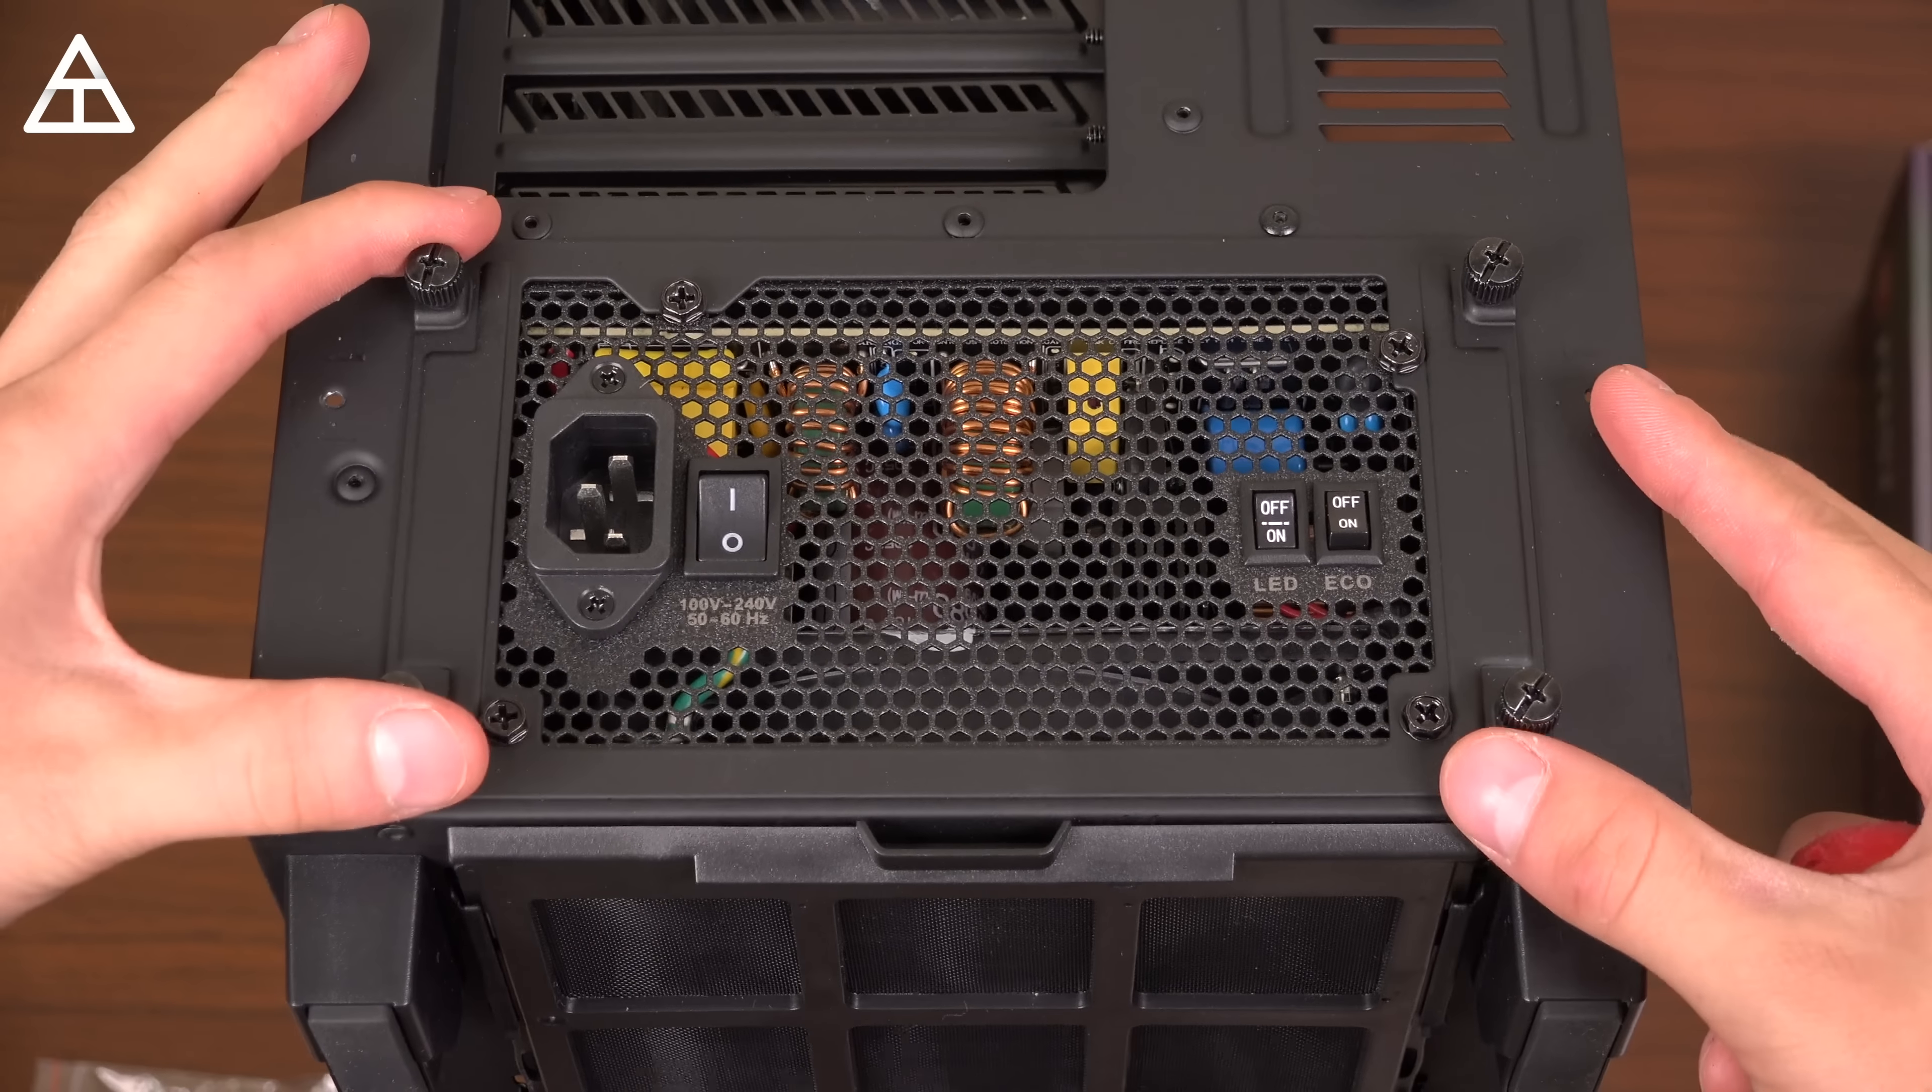And there we have it. Our power supply is now fully installed.